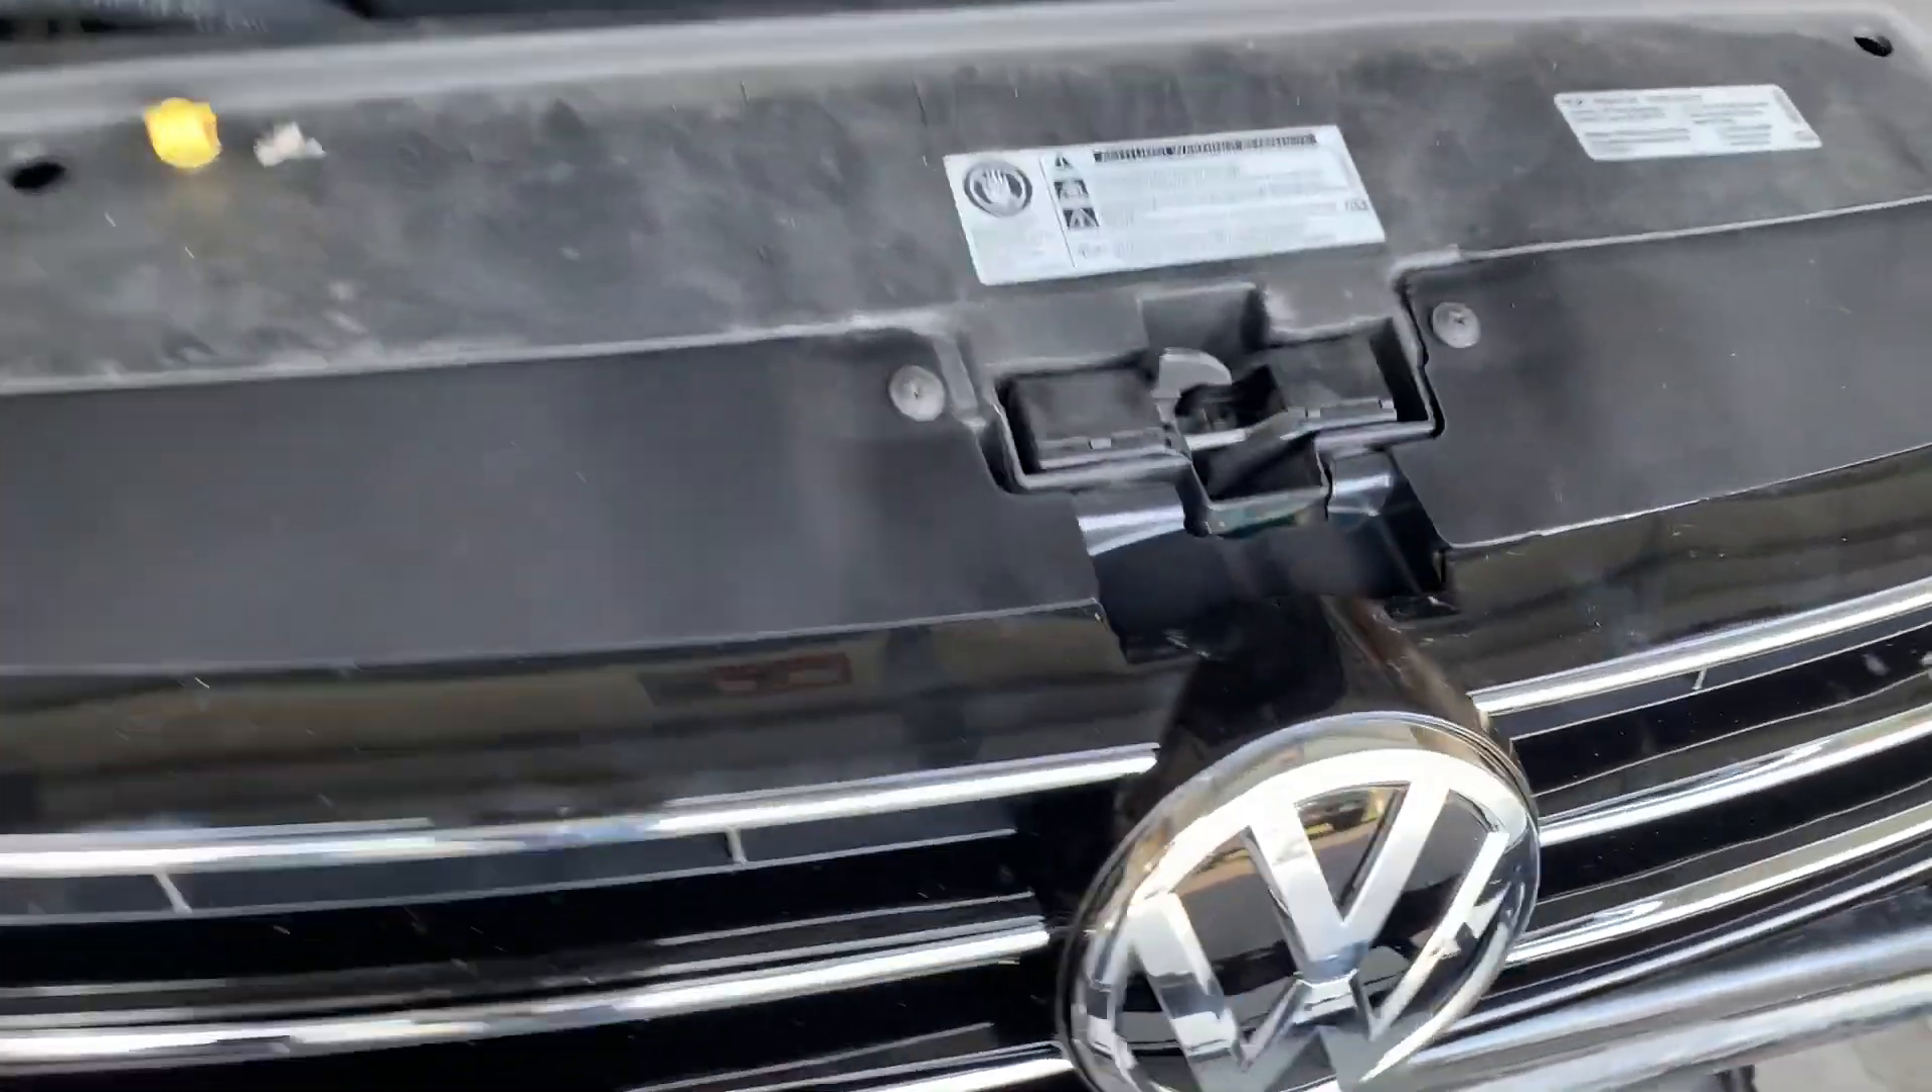I put the grill in put the emblem on that just clipped into place and i wanted to illustrate one of the highlights i guess for for this project.